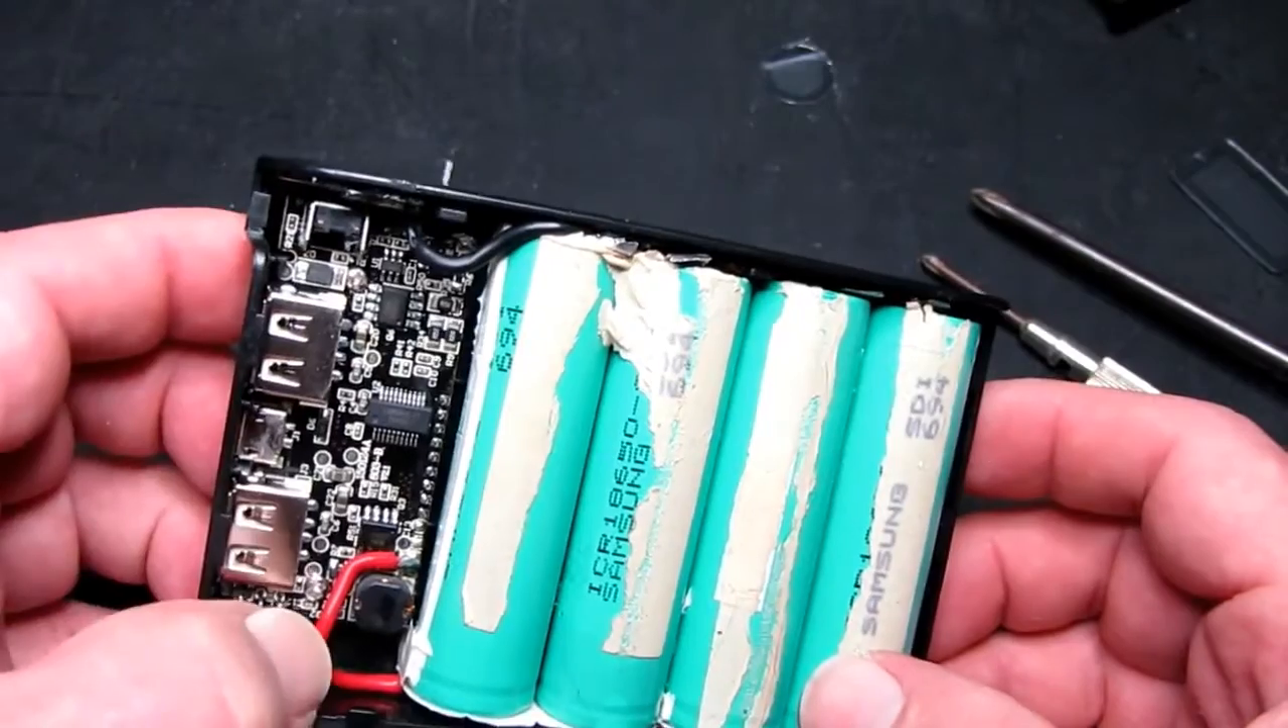The final assembly pretty much done now. I've got the circuit board in in place.